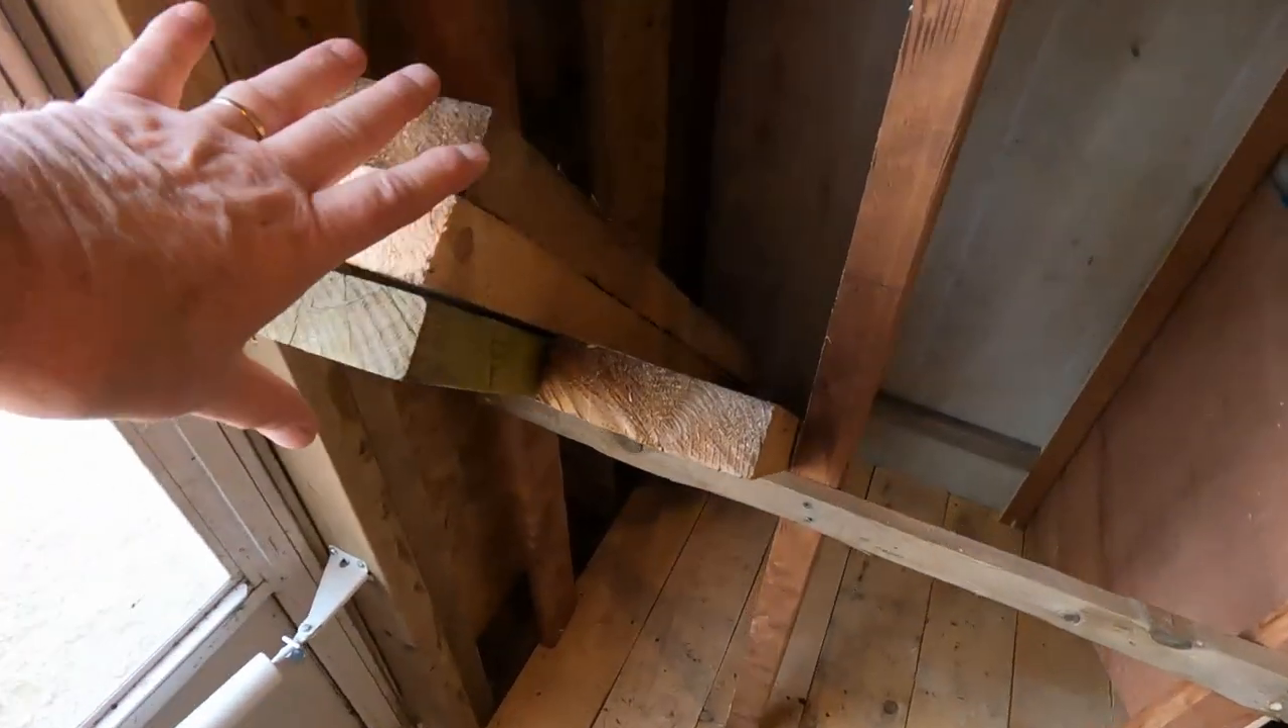I put a cross brace here, and then this little cubby in here, it's as dark as anything in there.